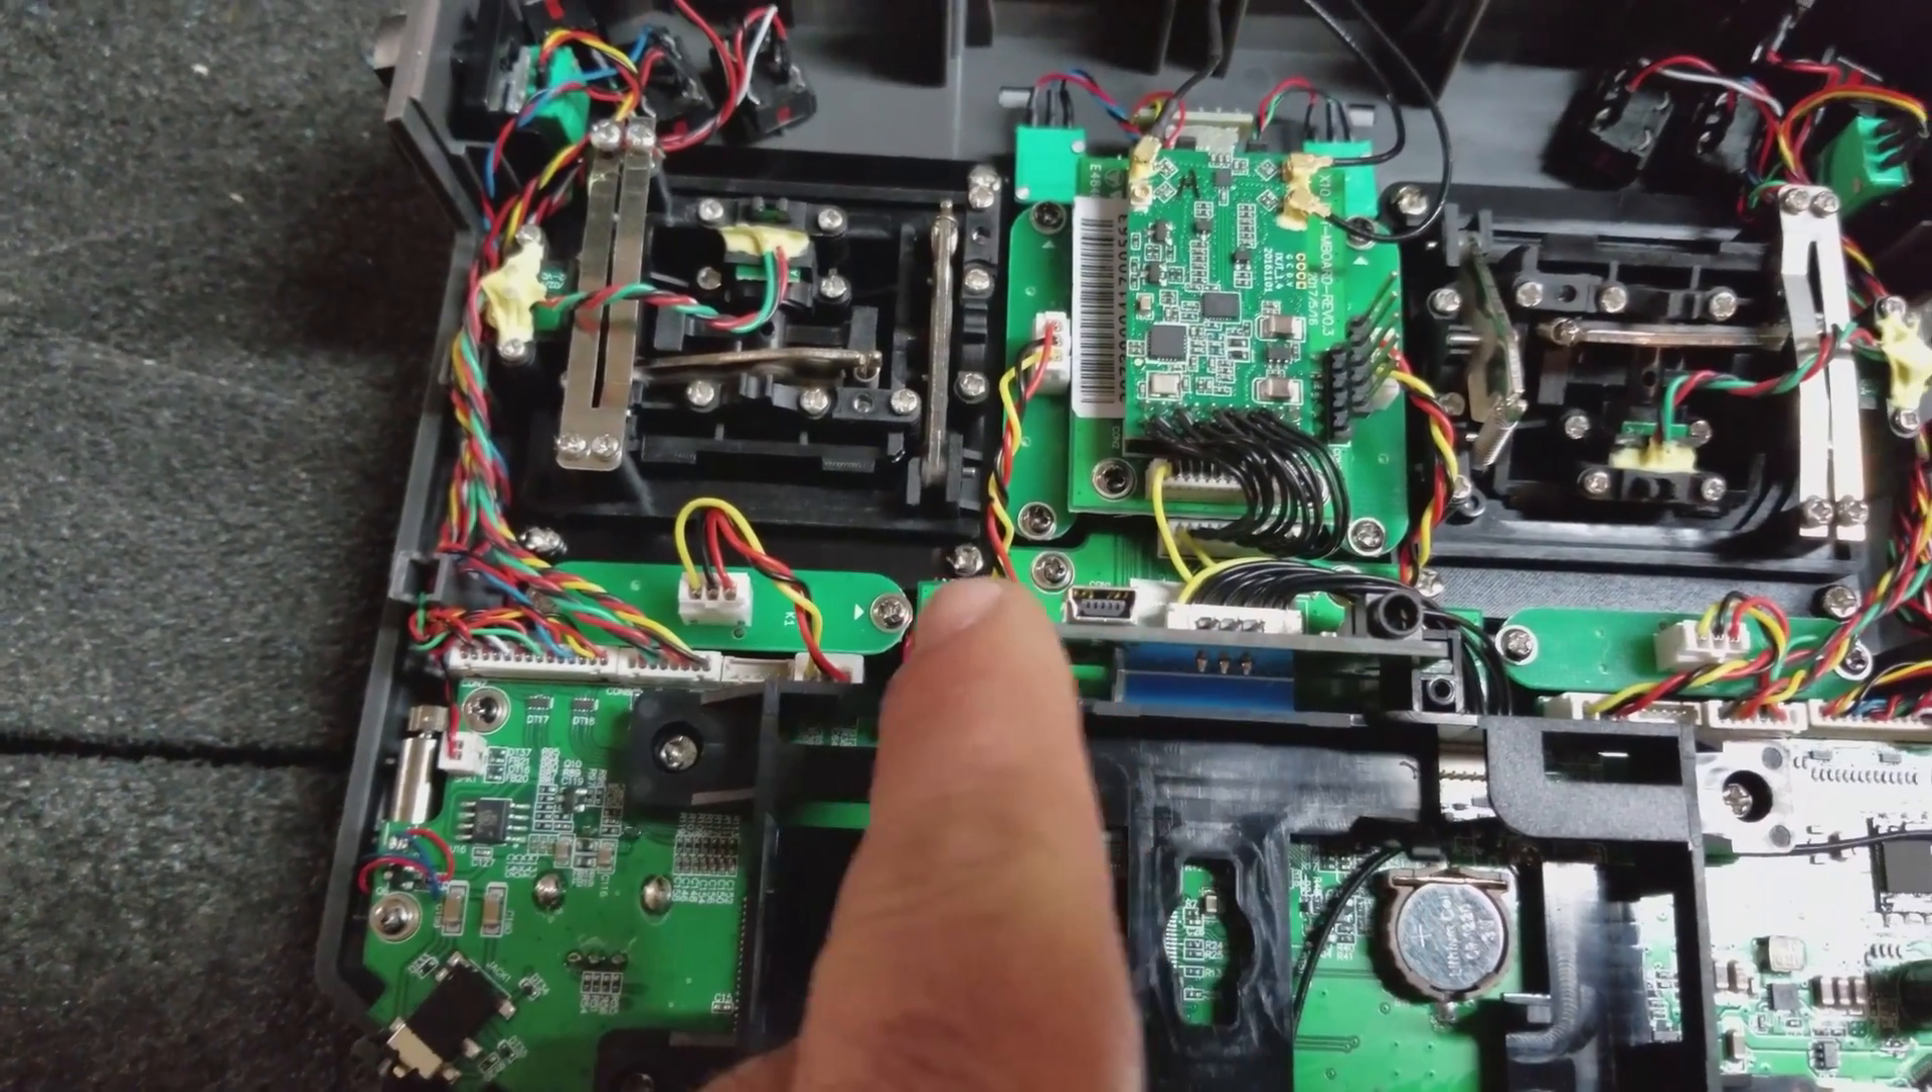All right, here's the back case of the radio removed.